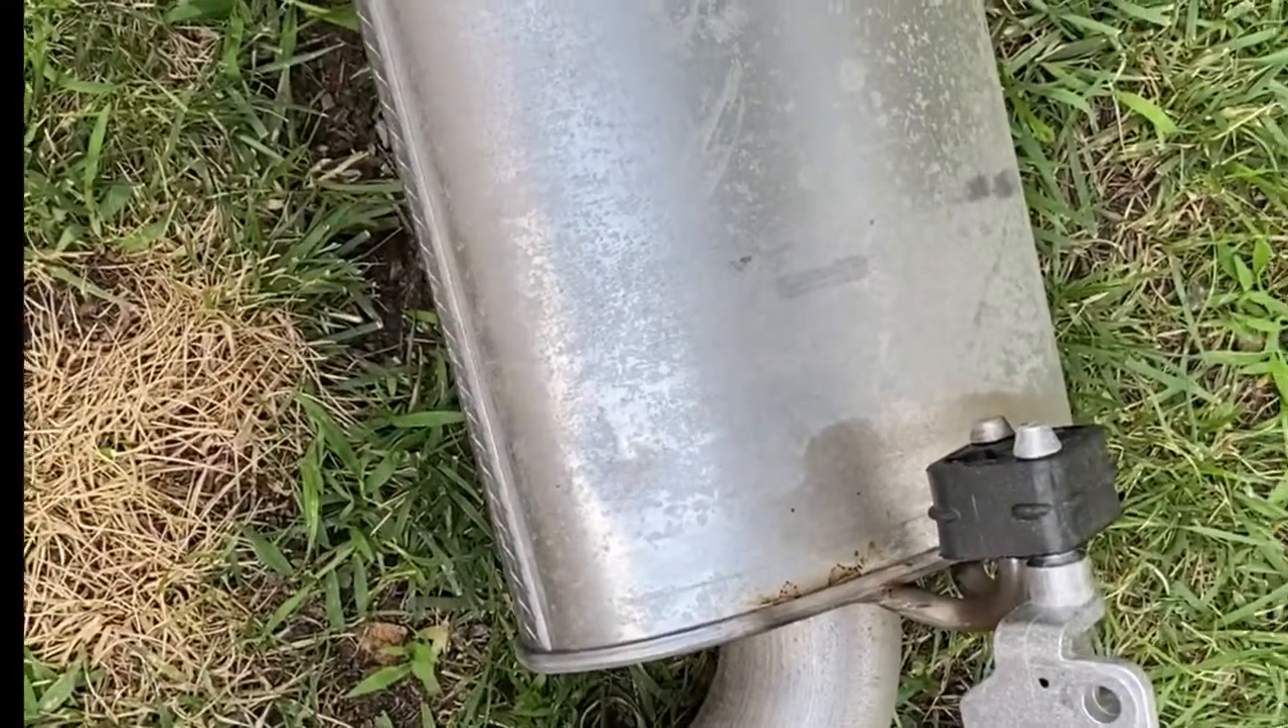All right, so this is the muffler out.